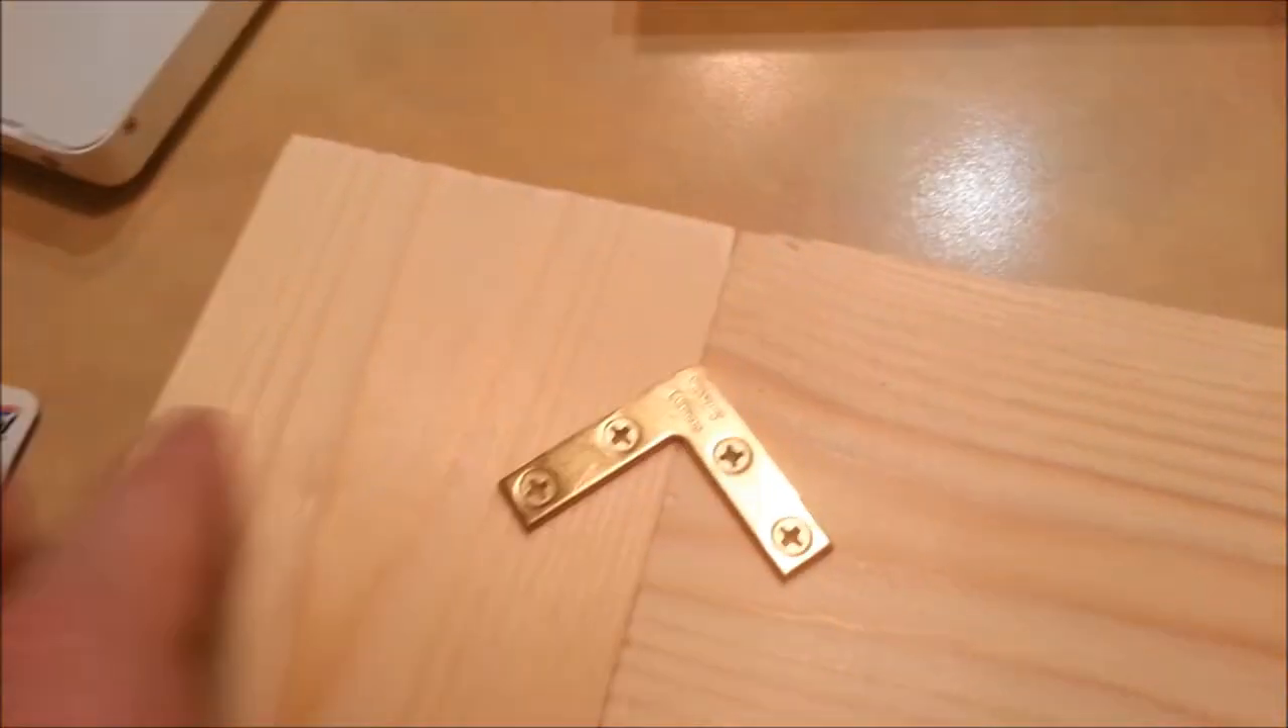Here i put the uh corner brace on at an angle and having two screws in there.